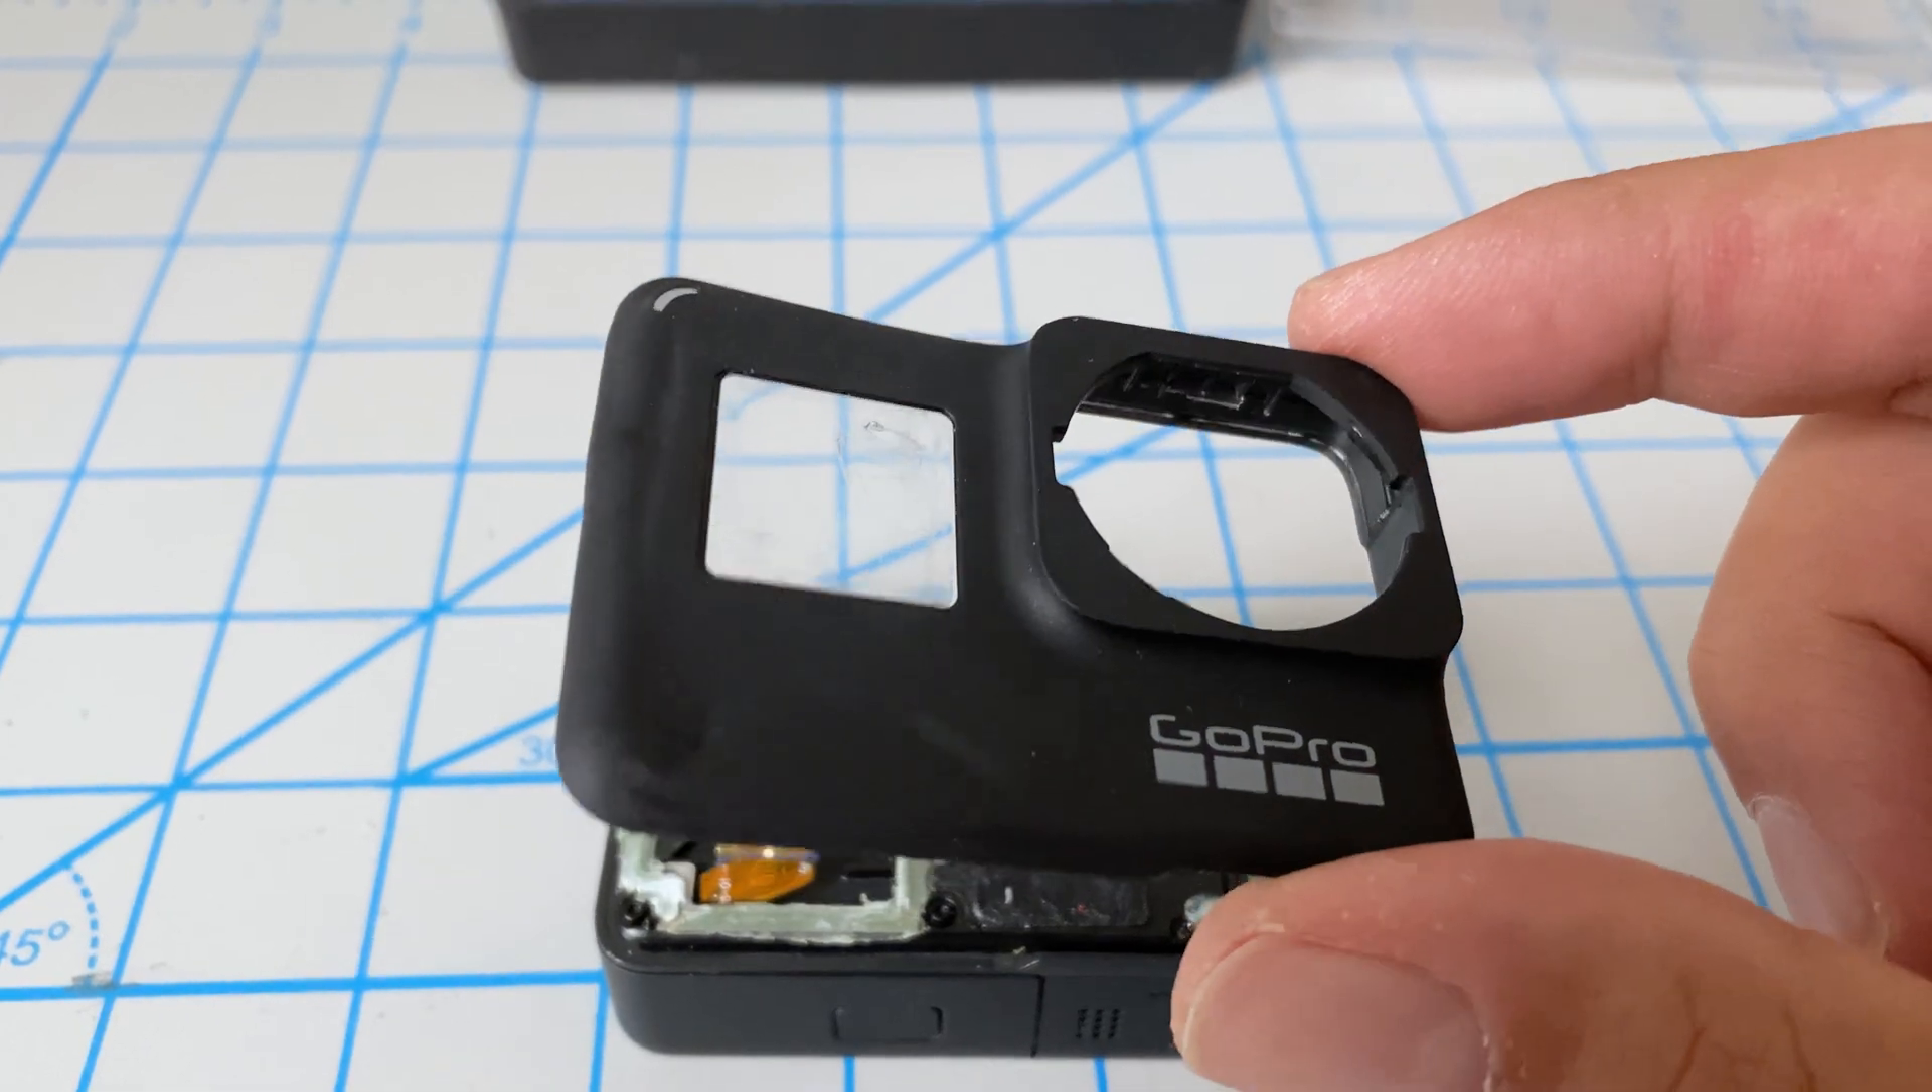We managed to get the front faceplate off. It's fairly good condition.